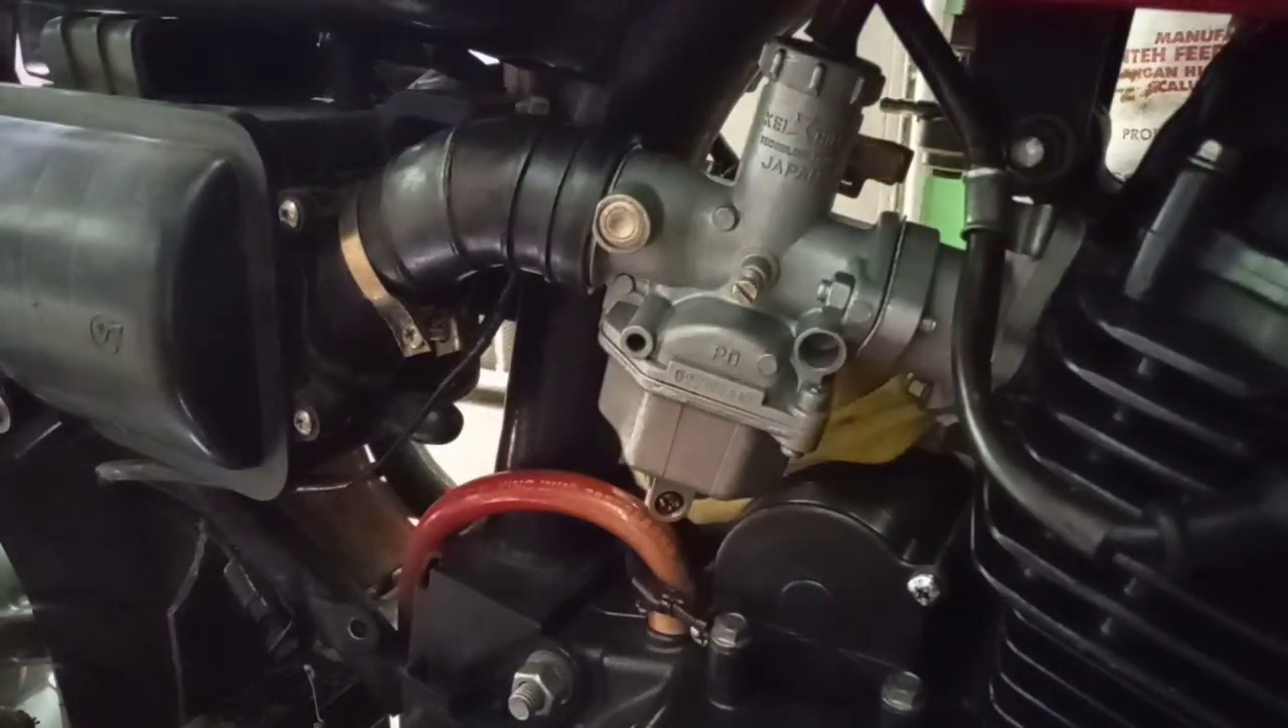So naikabit ko na siya yung carb.